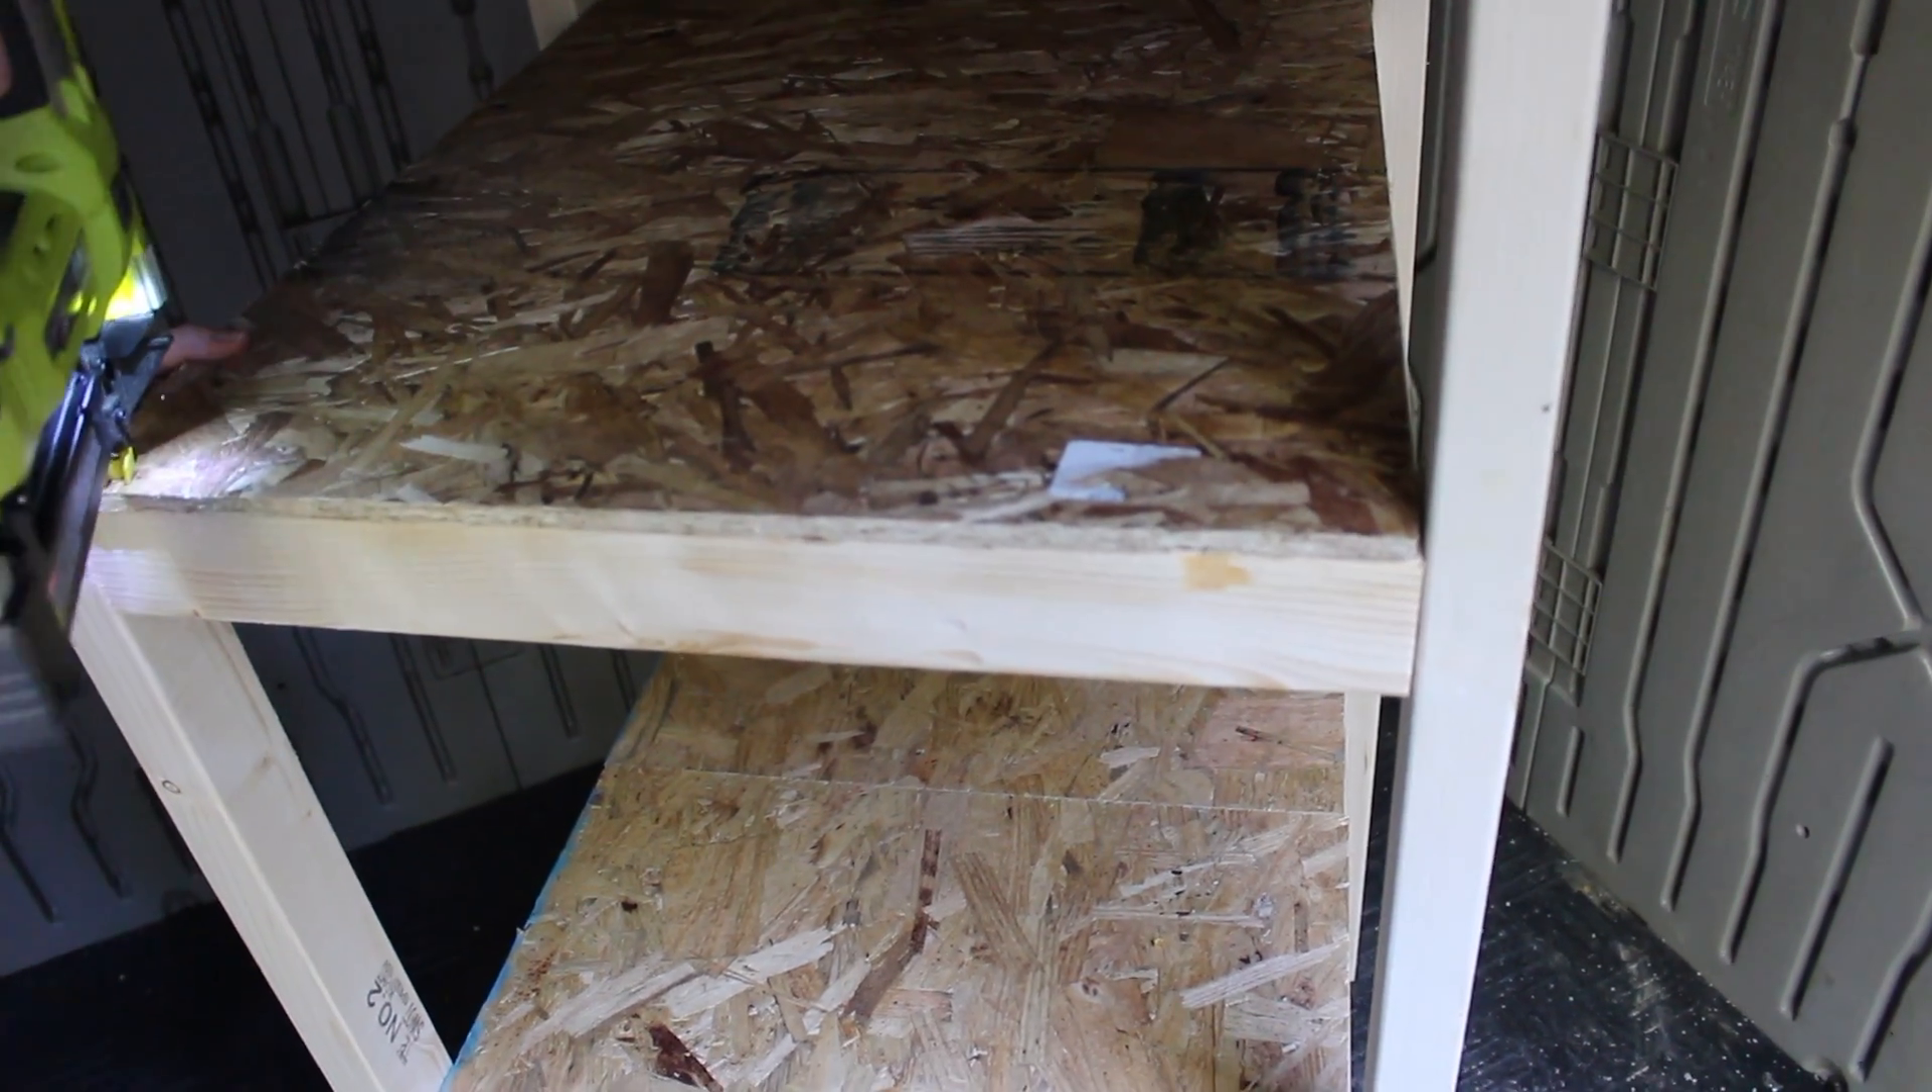We've got two more shelves in place.